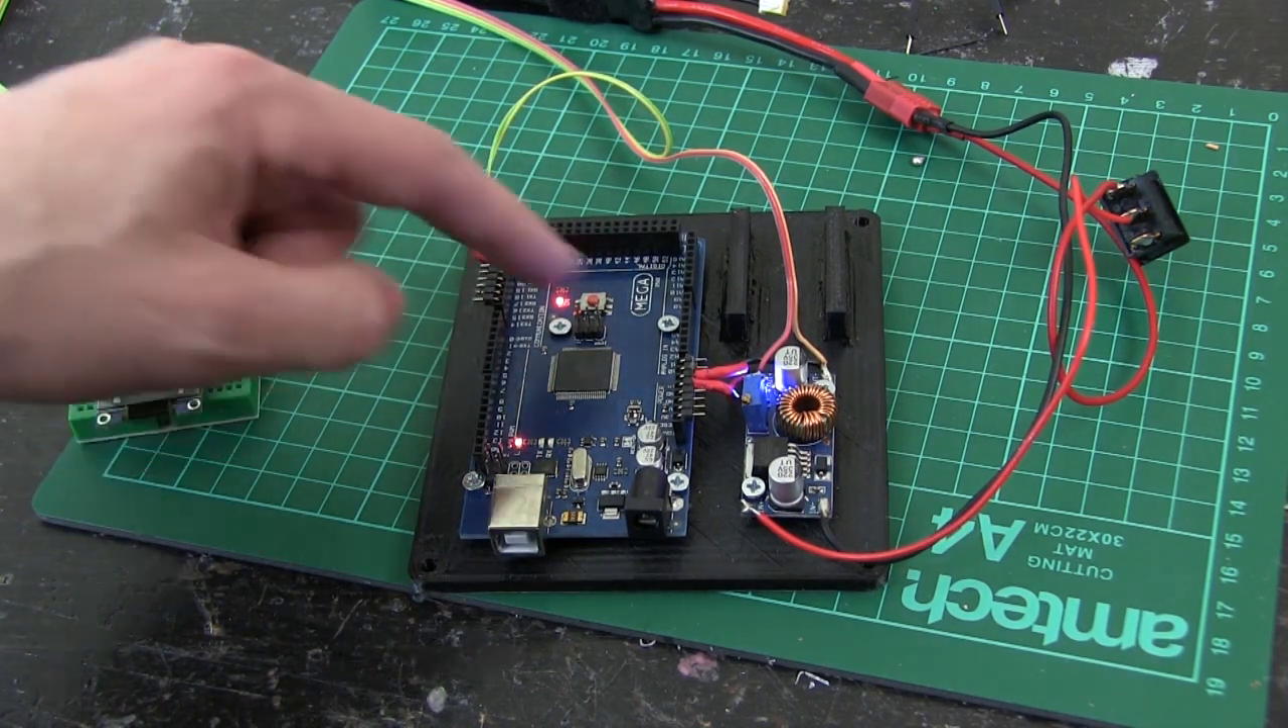I've just done a little bit of wiring to the master Arduino Mega here, so I've now got power and a nice switch so I can switch it on which will be mounted up eventually.